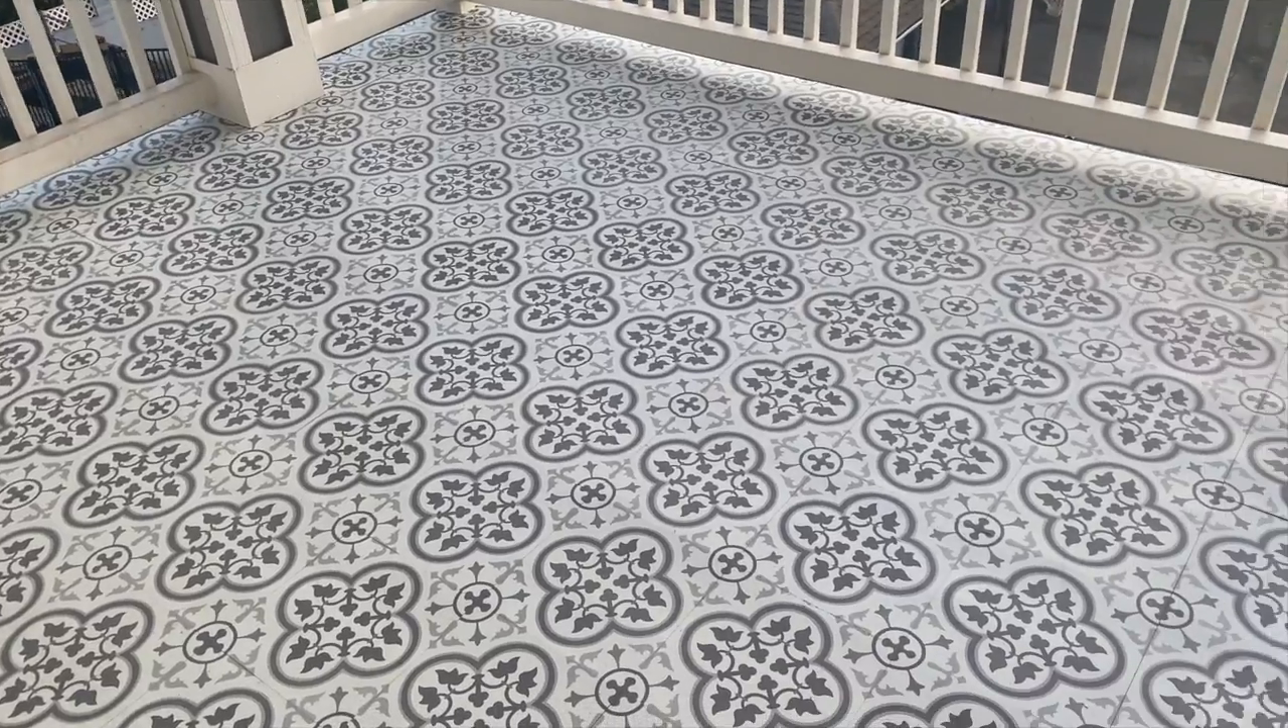We are also all done with the flooring.